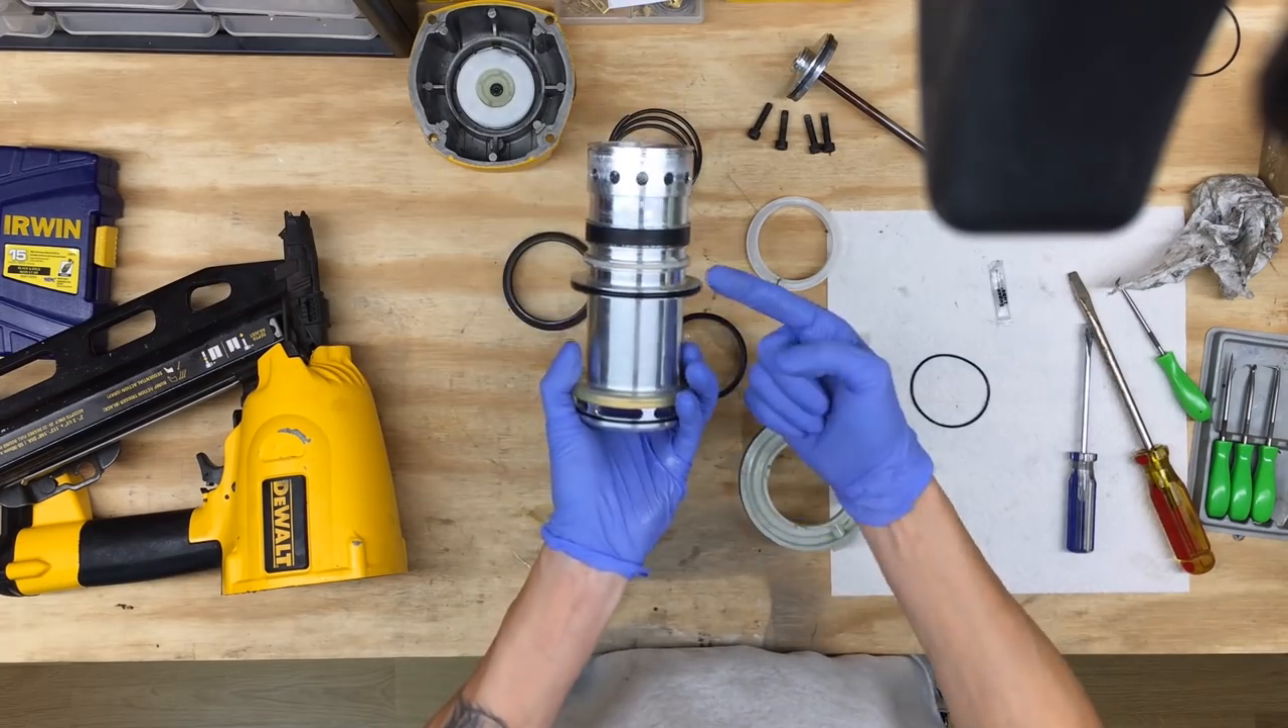Okay, got our new O -ring on.